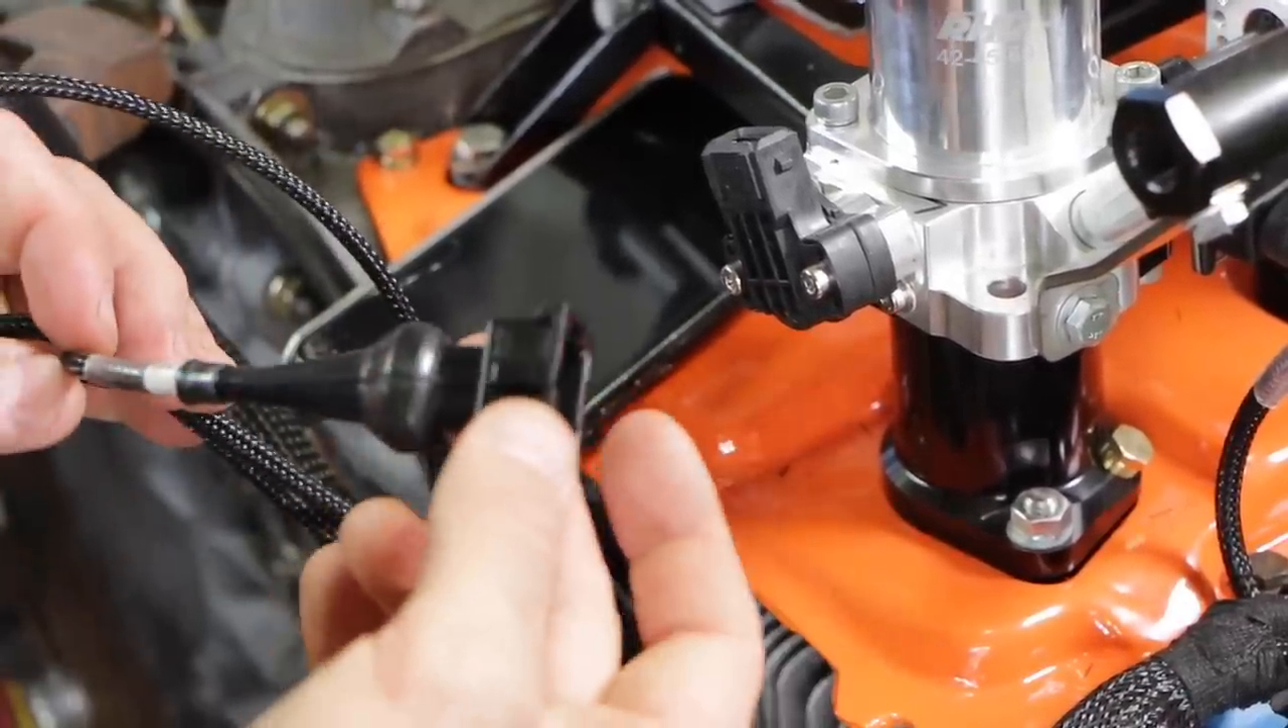And there we have a nice neat looking clip just need to clip it on and we're done.